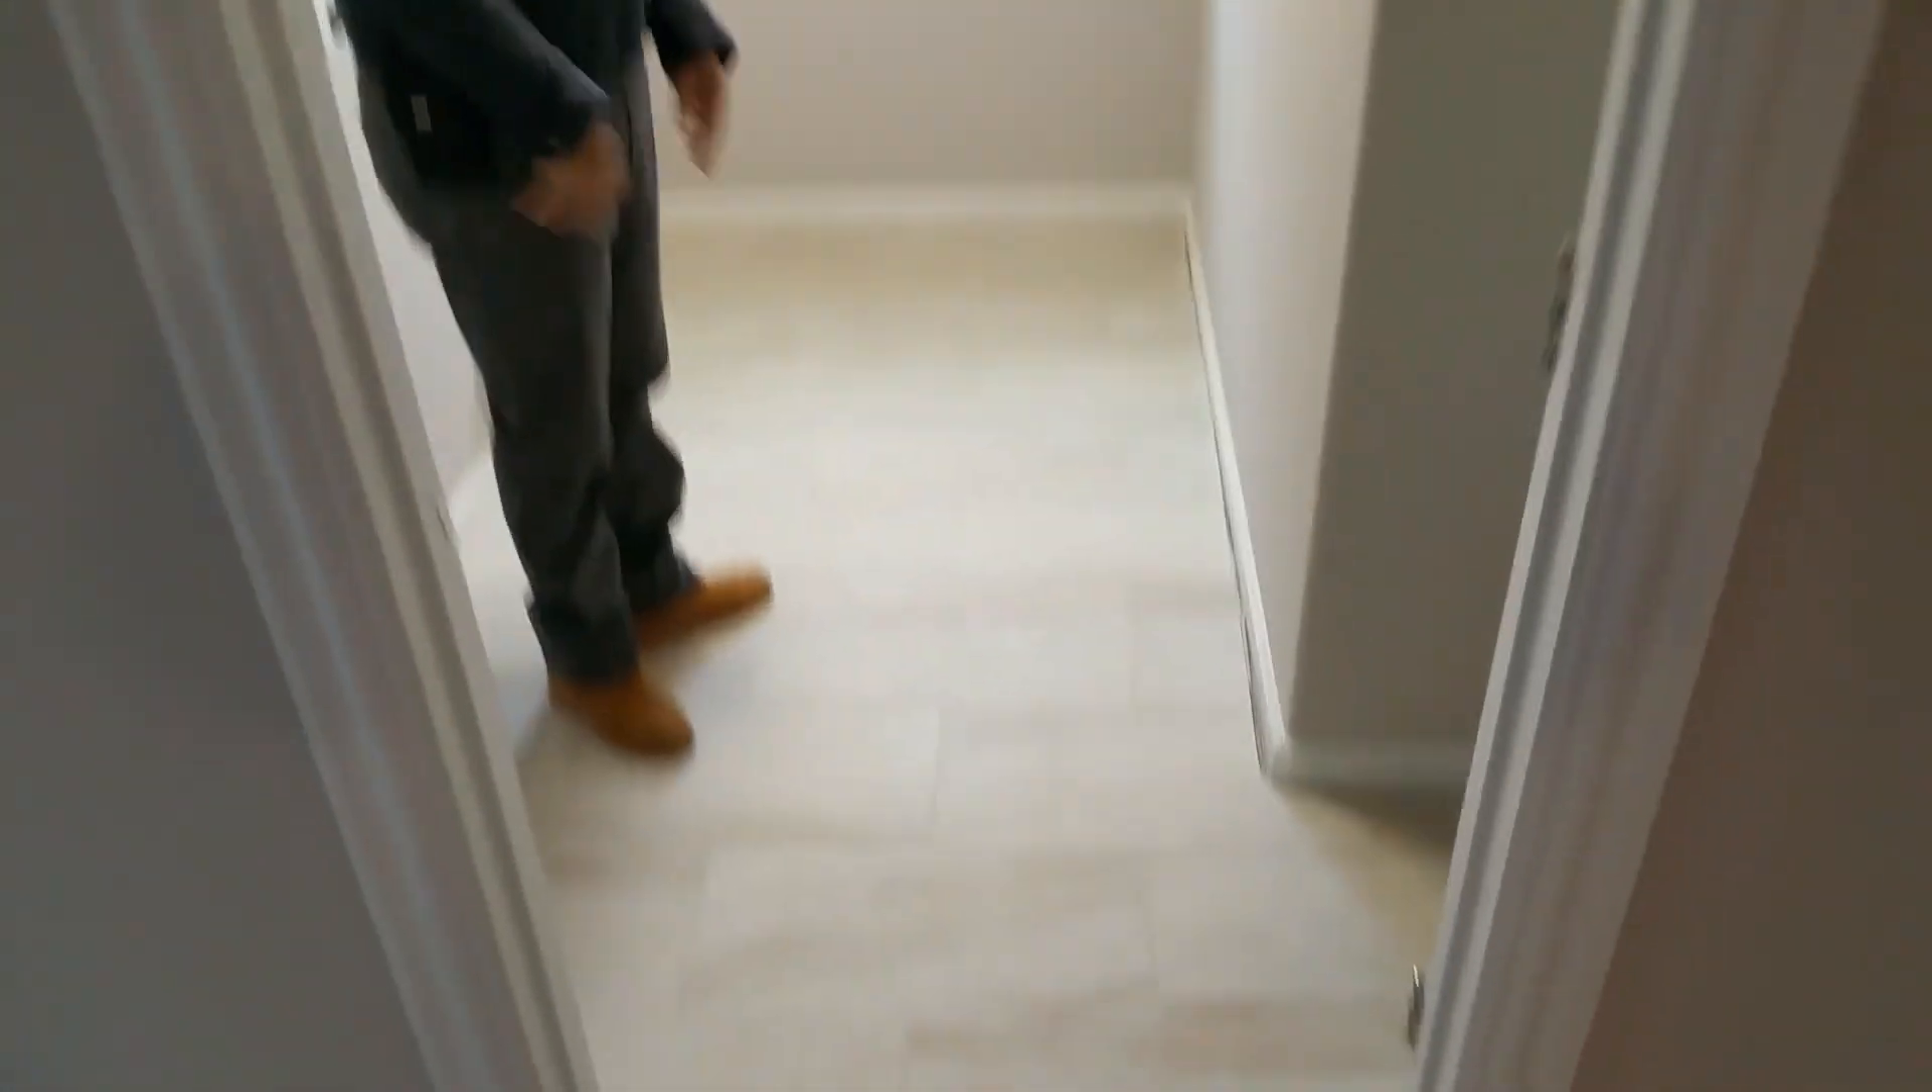We finally got the laundry room flooring done.